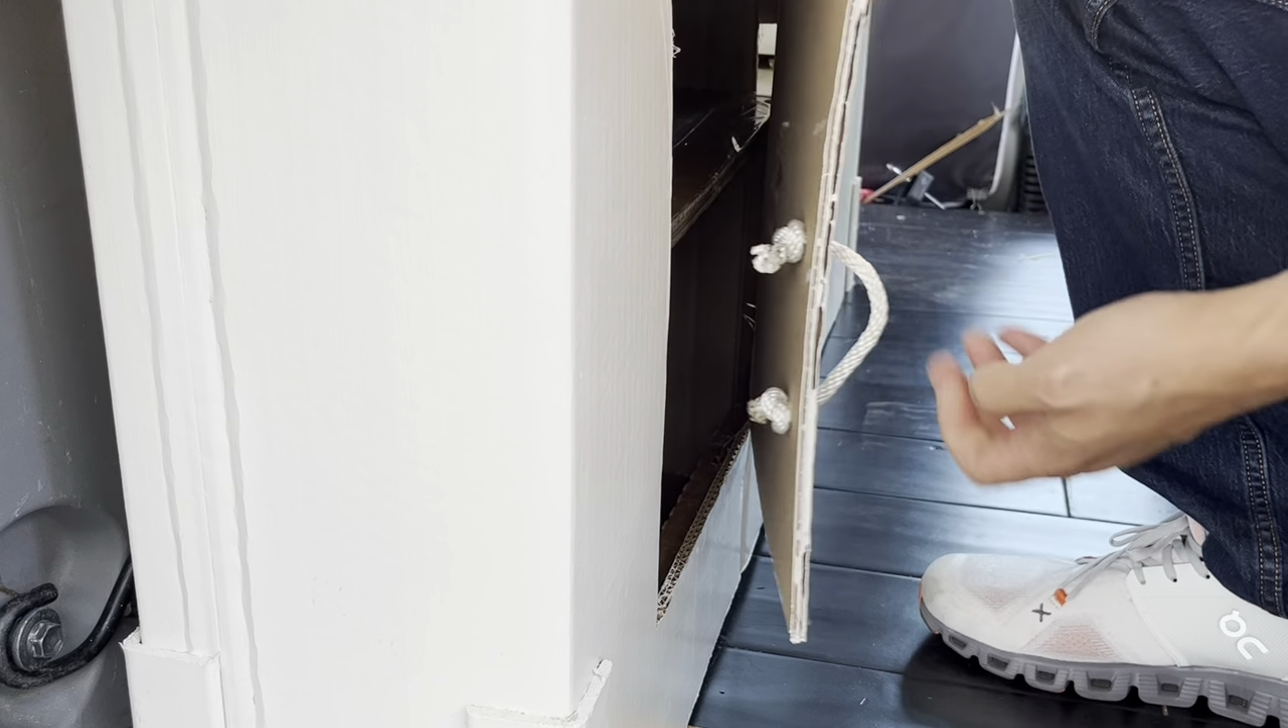Okay okay now i have a handle.